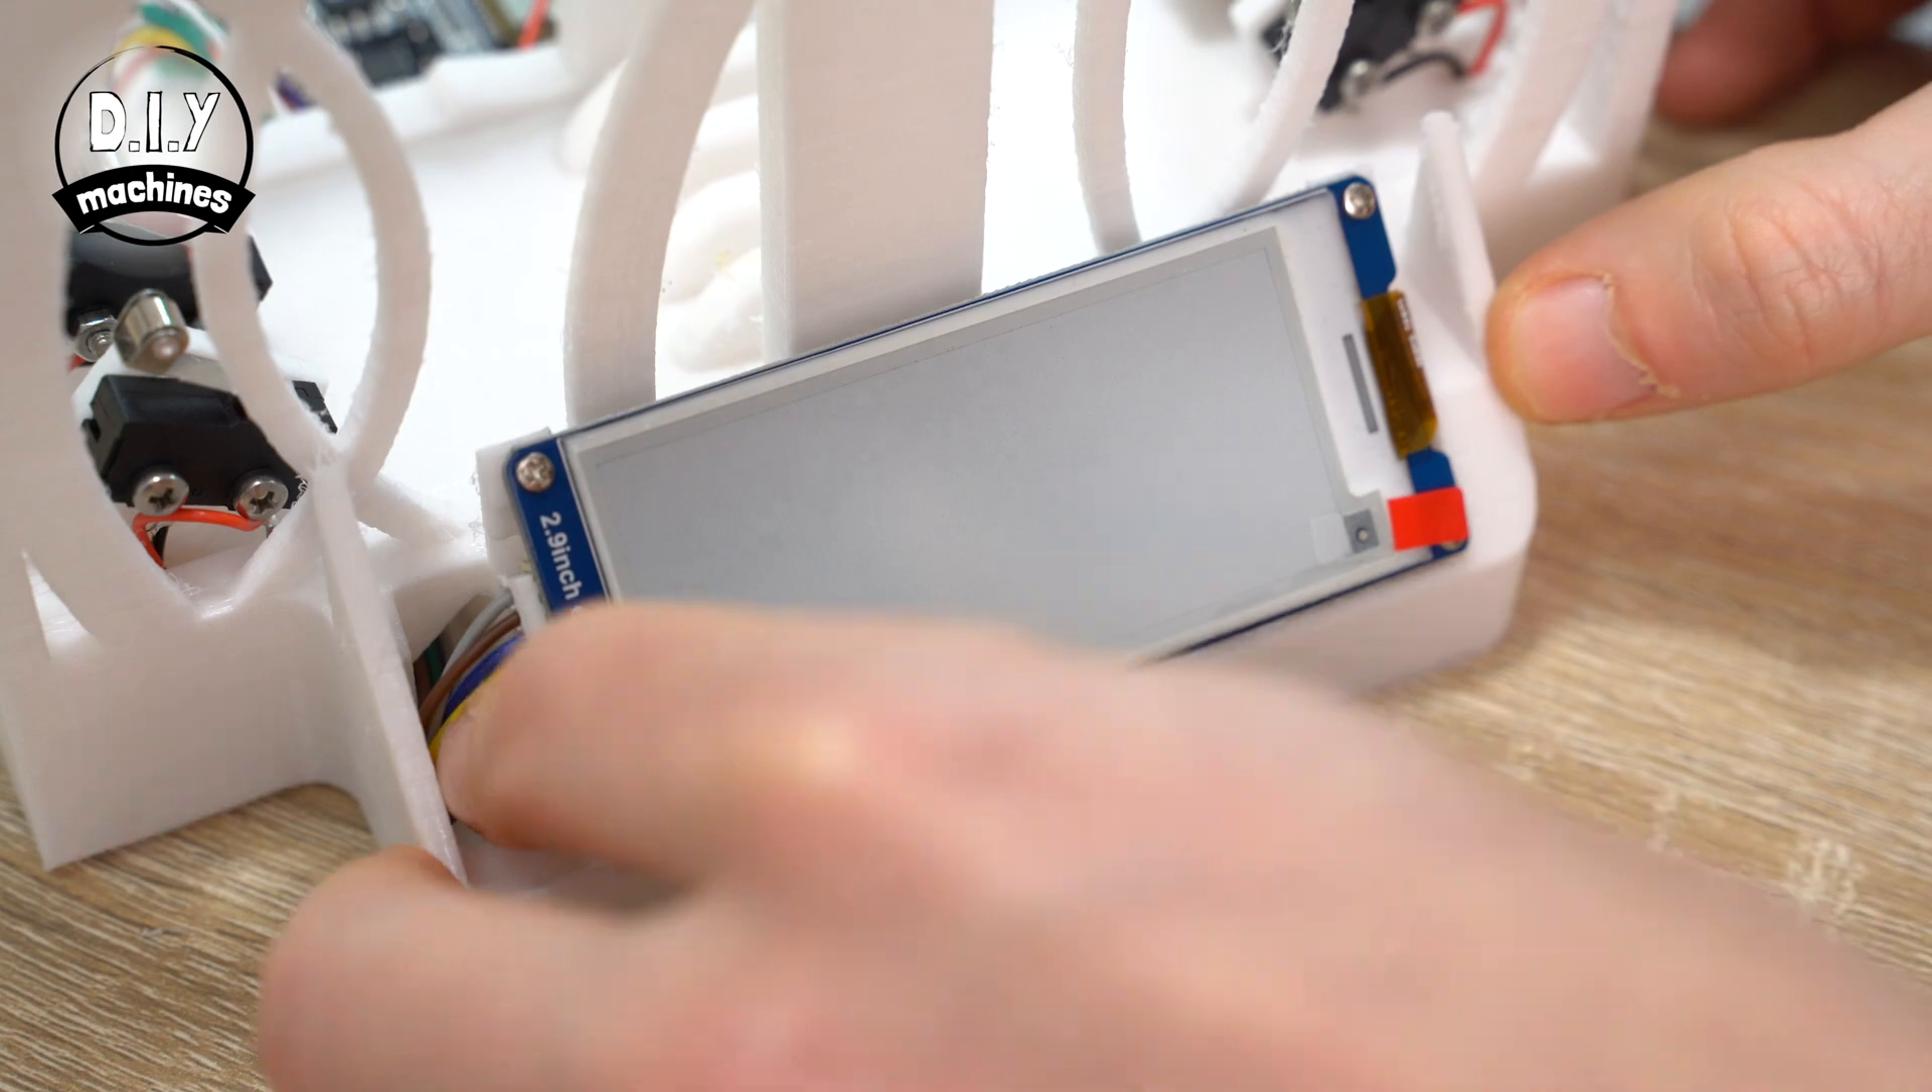The display itself is simply pushed into place. It will be held down securely when we add a cover on top of it later.